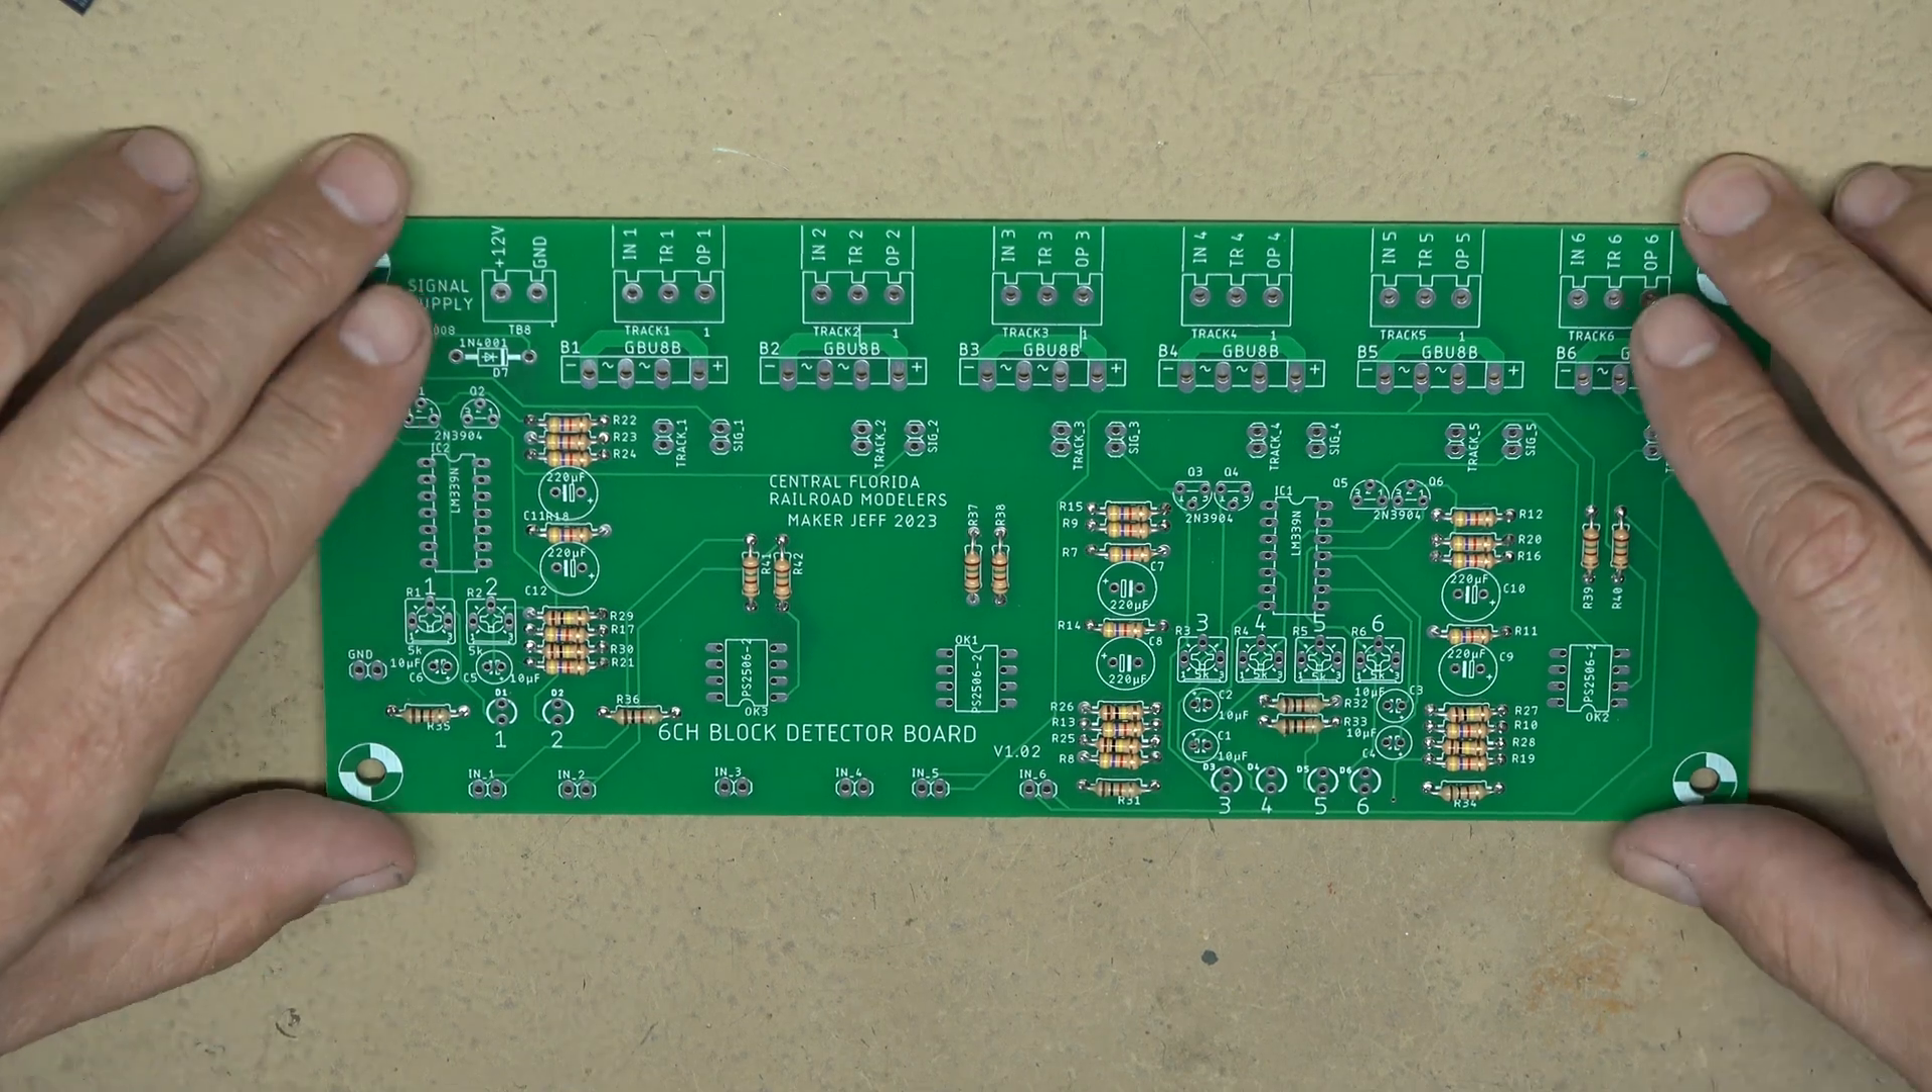And just like that, all the resistors are installed.